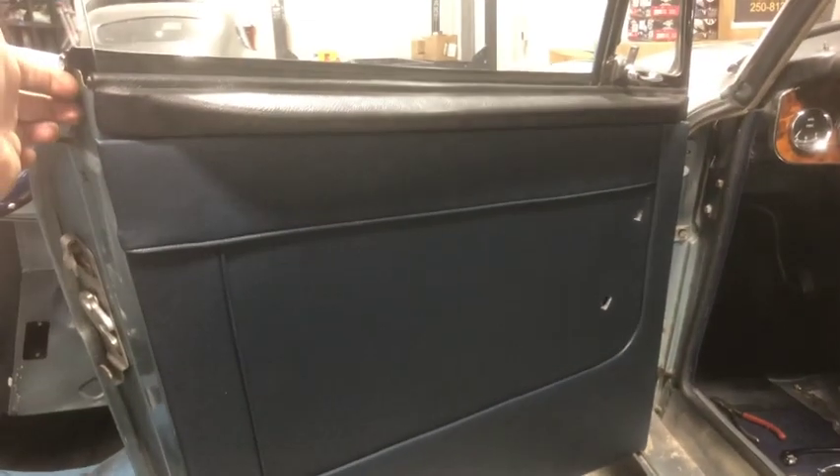Okay so there's the panel snapped in place looking really nice fits beautifully.